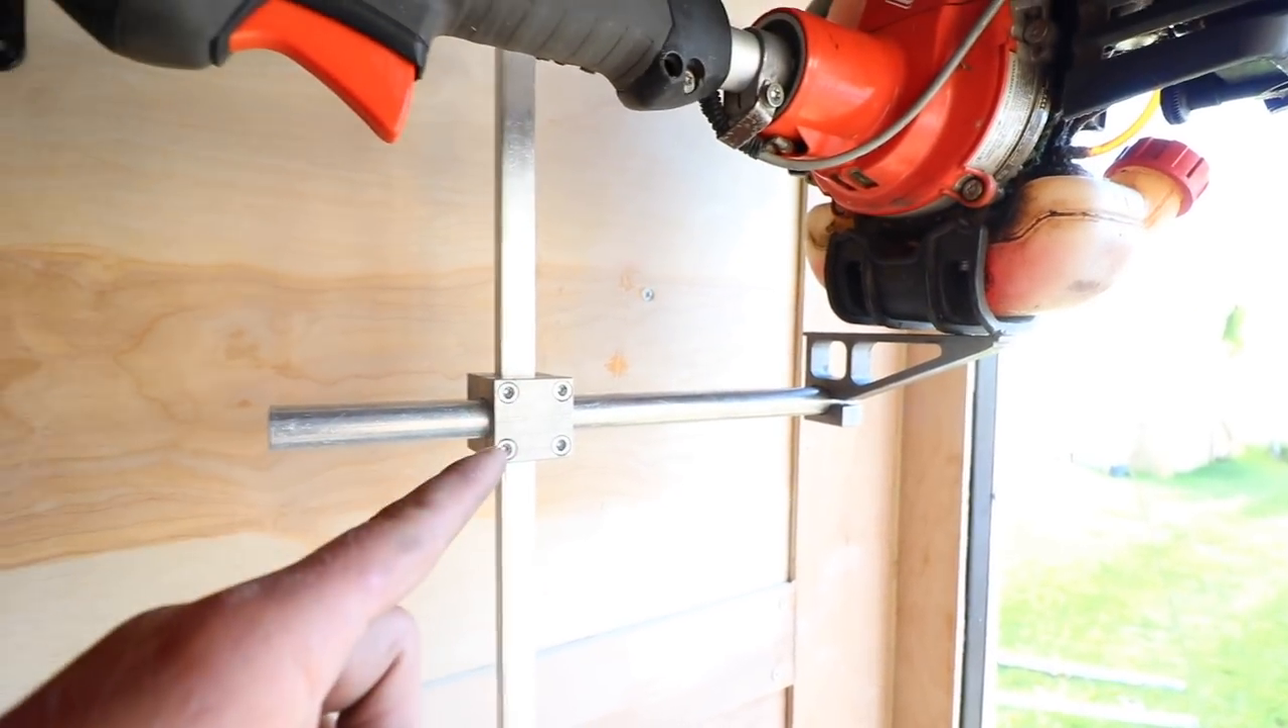All right gang, so we got the bracket mounted with the bar going all the way up.